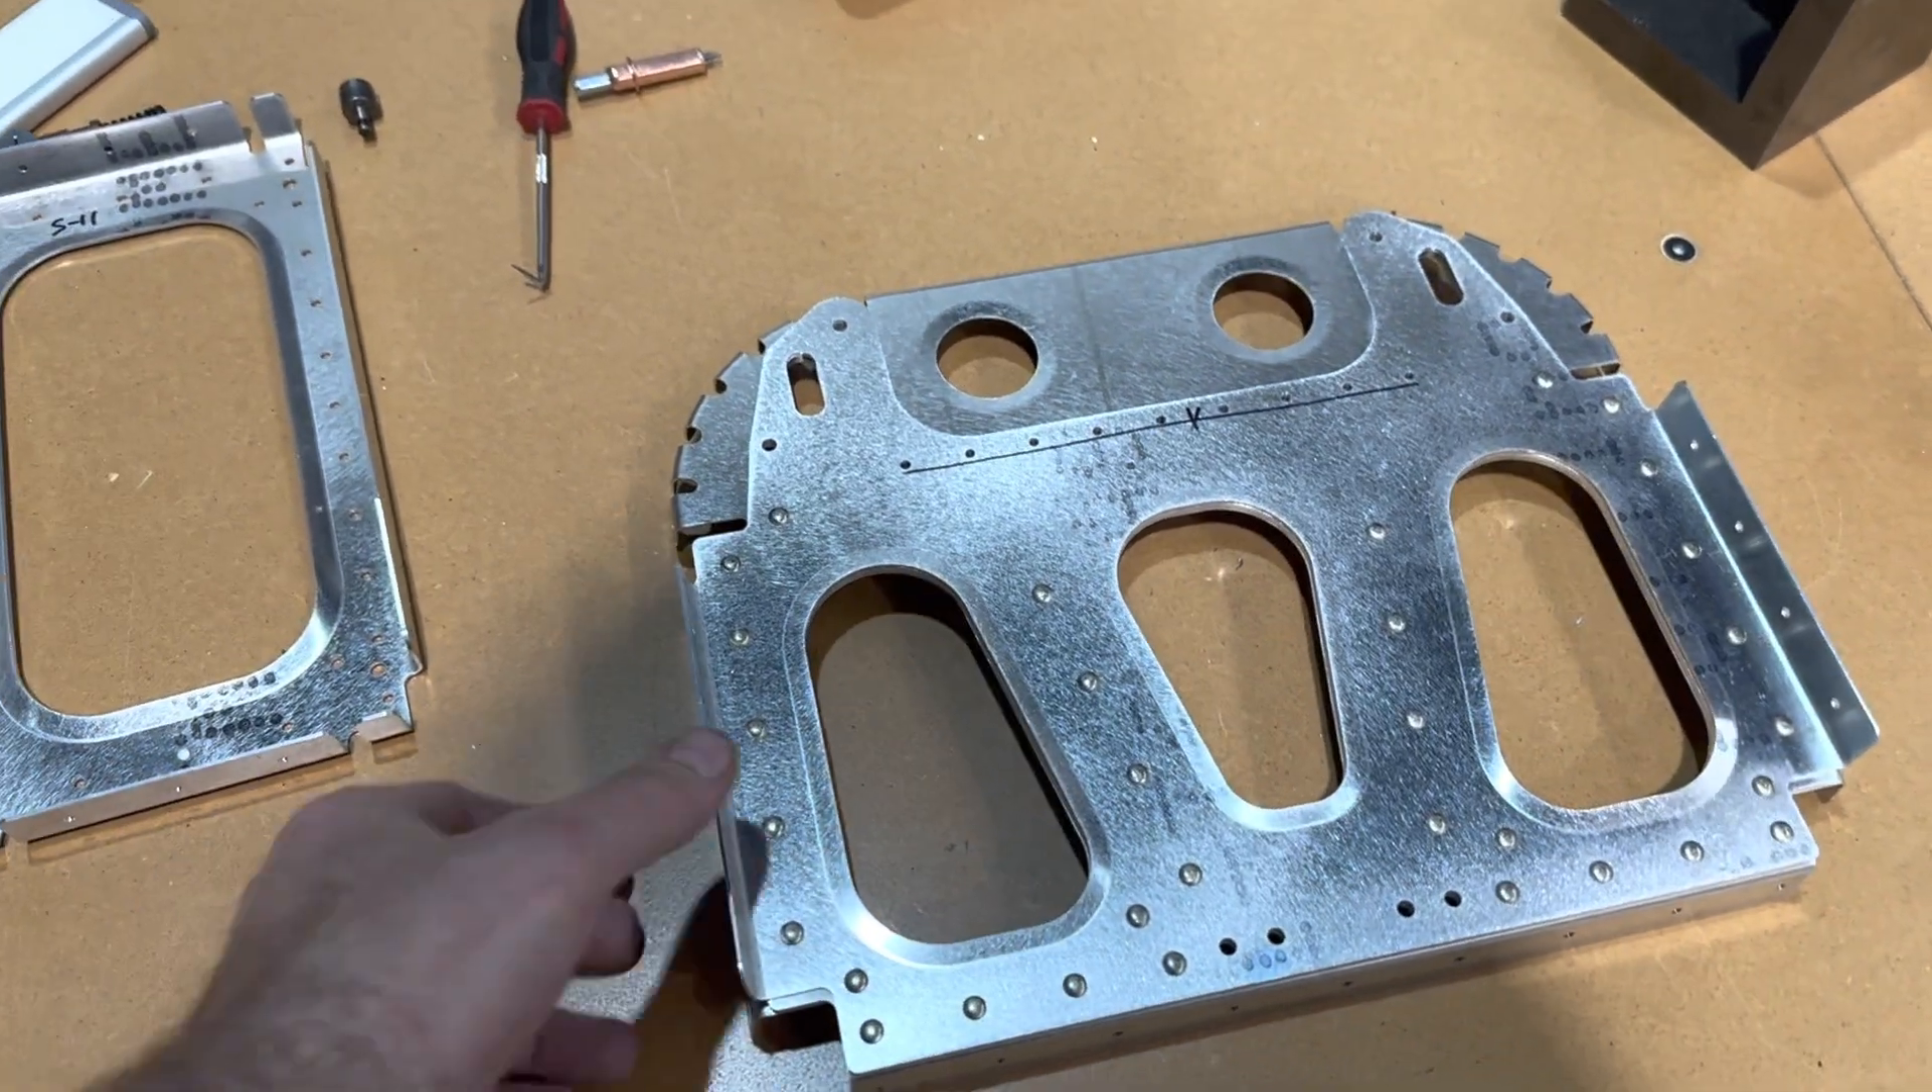Station 10 is complete stack up of three pieces riveted together.